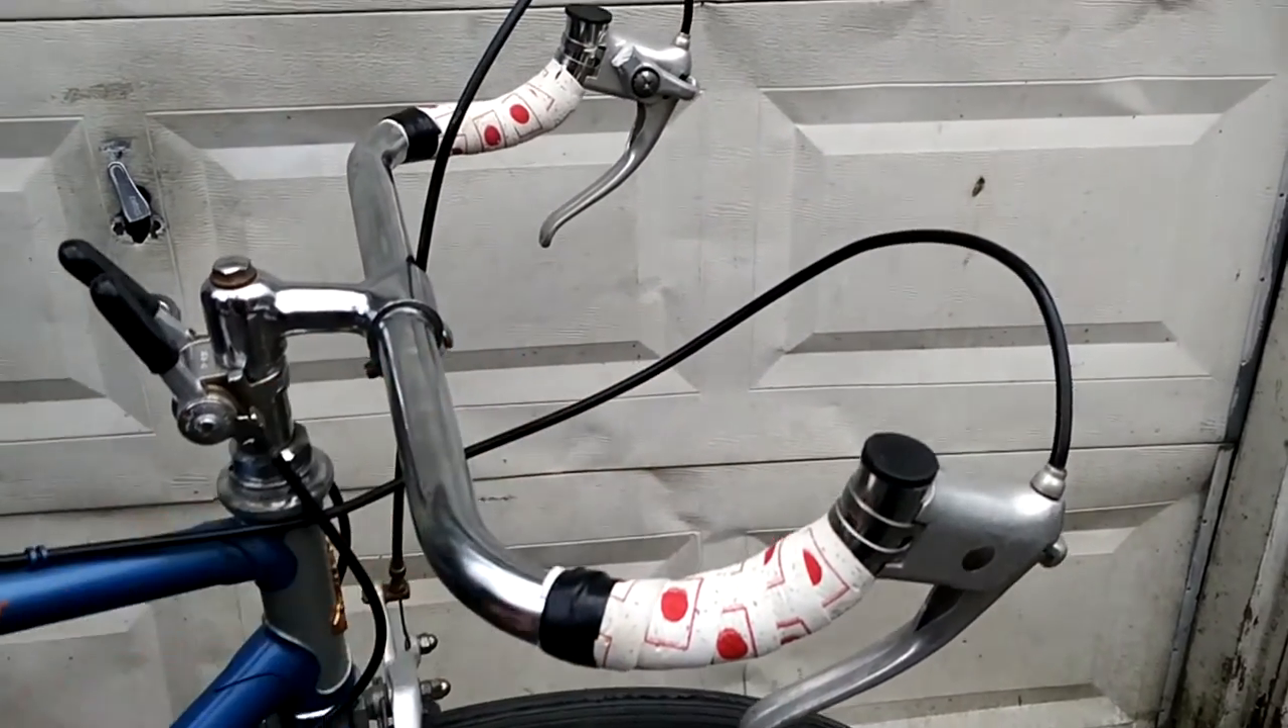And this is the end result after you finish installing the handlebar tape. This is the way it should look.